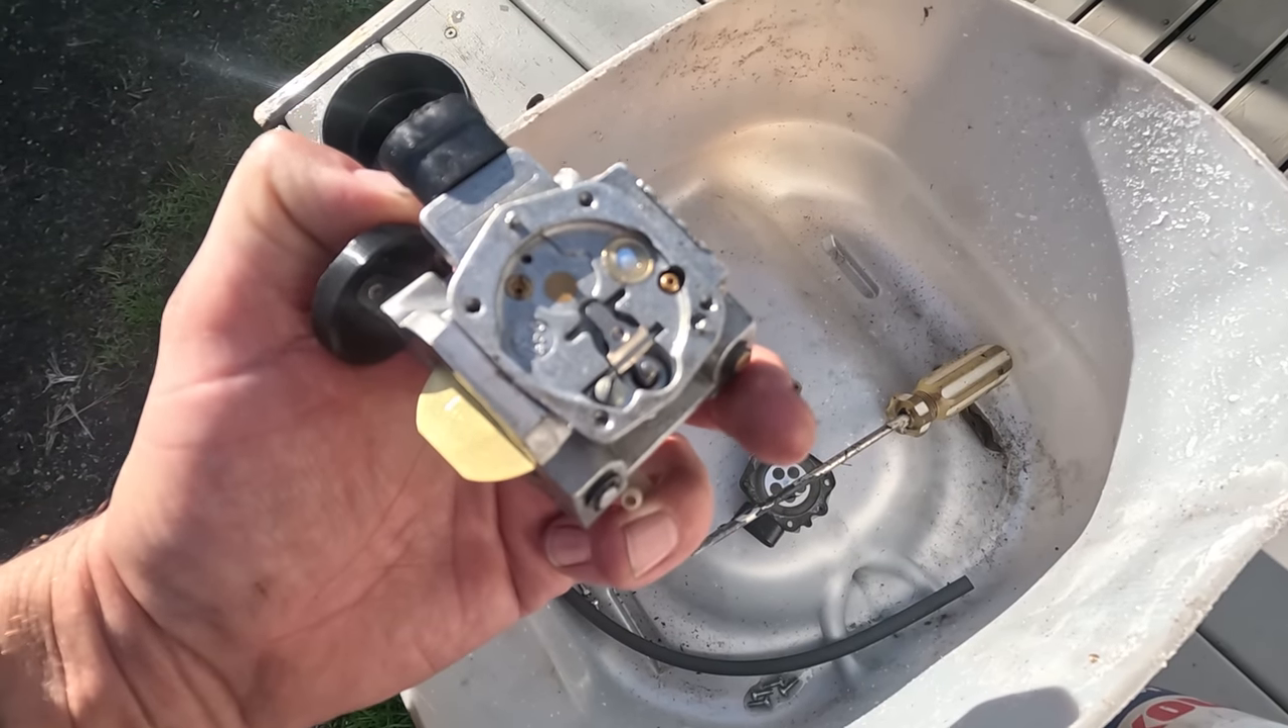Okay, I've got the carburetor off now.